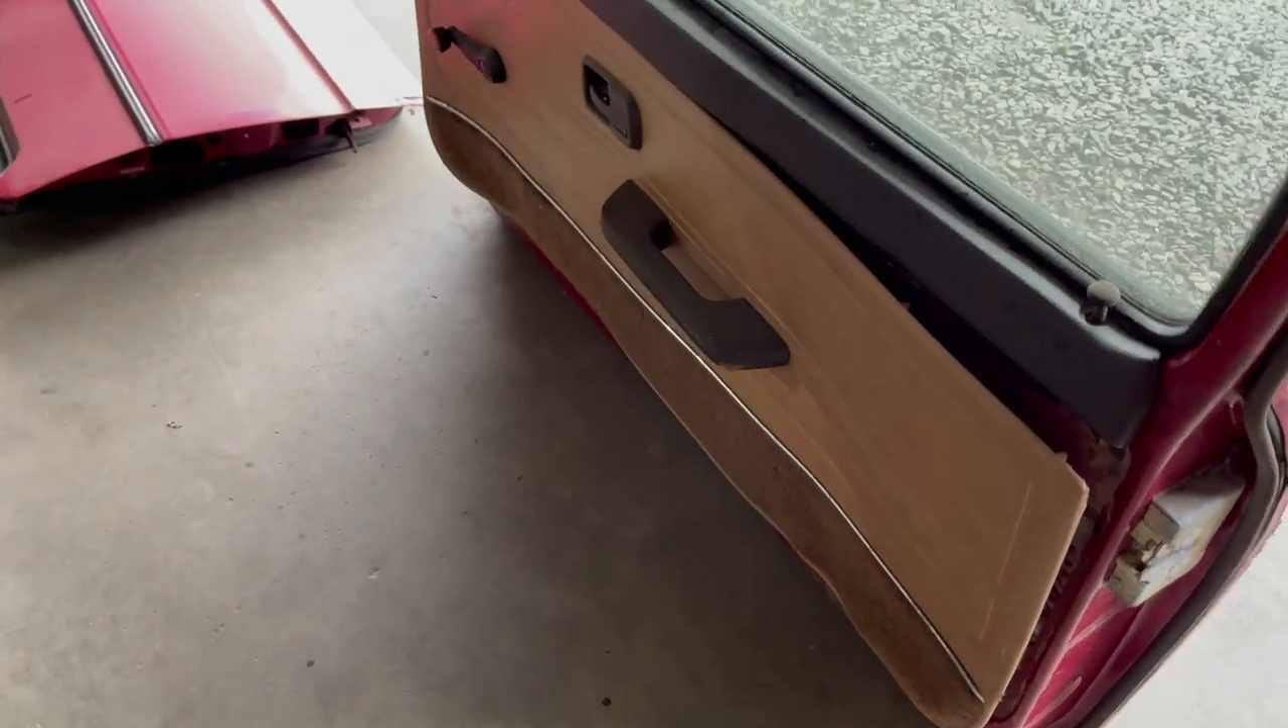I took these doors off fully loaded, so they still have the glass on them. They still have the interior panels in them.